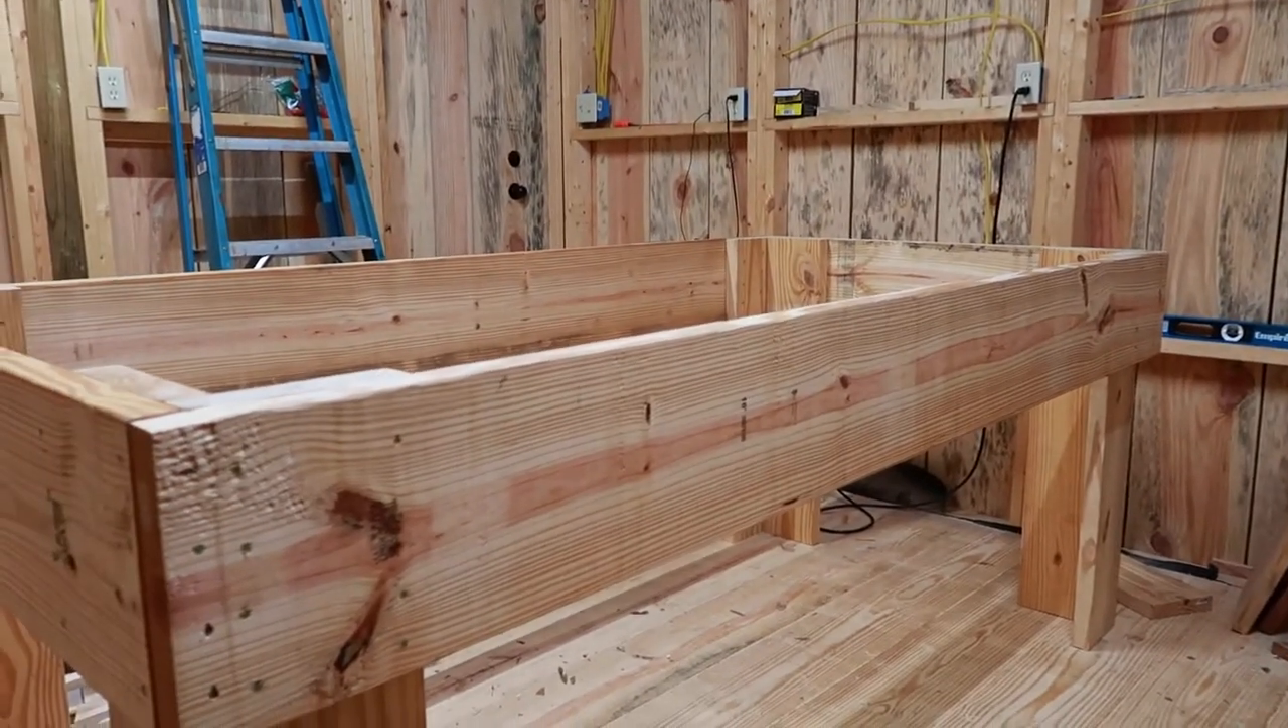I just want to show you what my shop table is looking like right now. I've got it all framed out. Still got to do some supports all in between on top there.